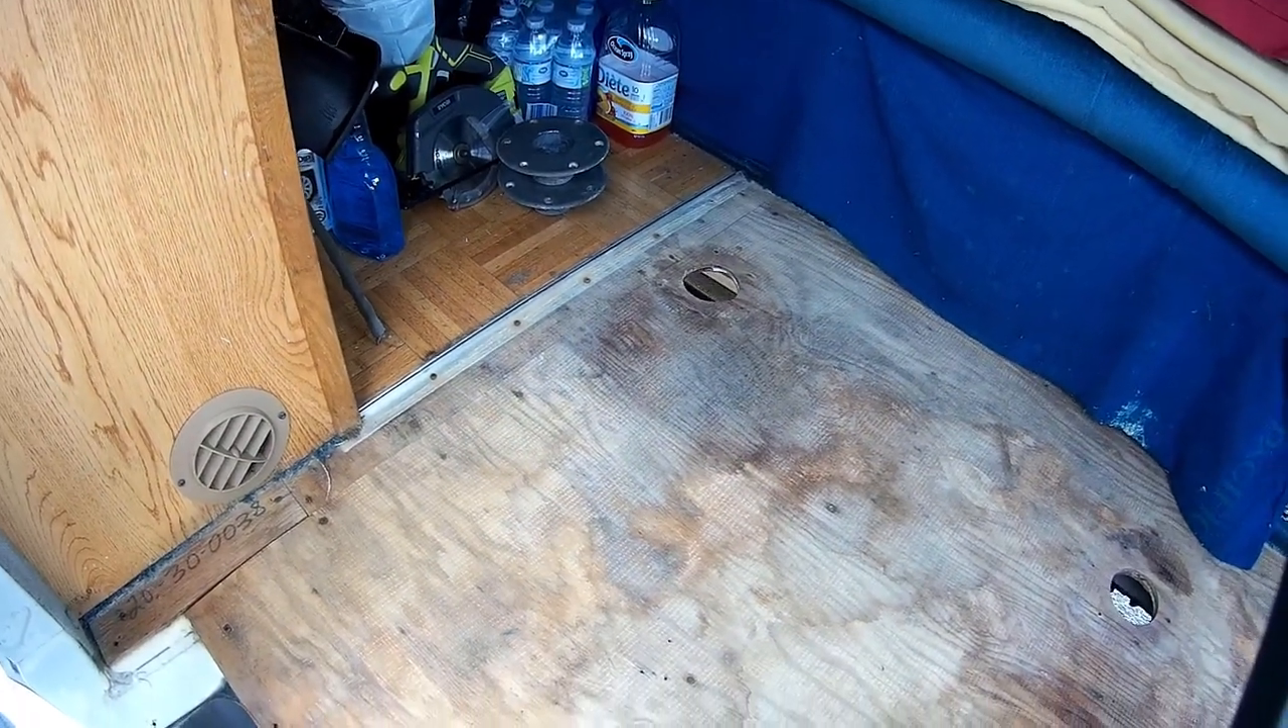The carpet is up and taken out And I've got the two holes here.